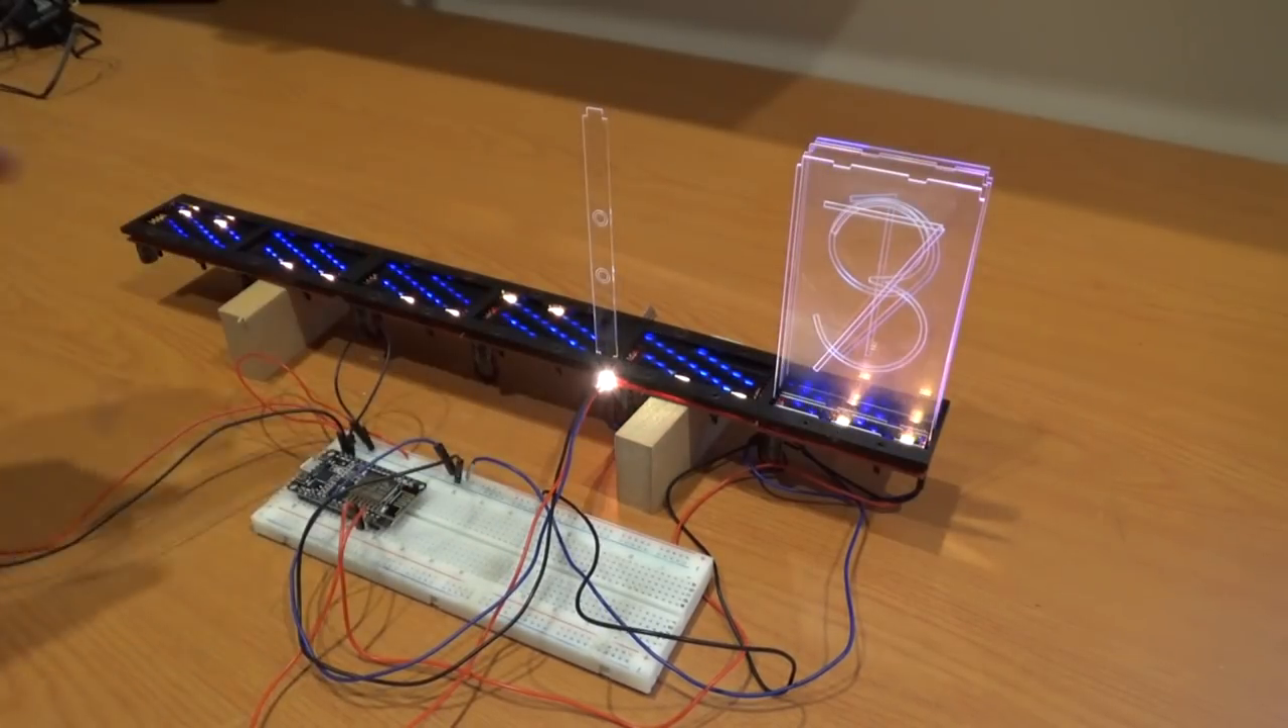And I've only got one of these little colon markers just sitting in its slot at this stage.